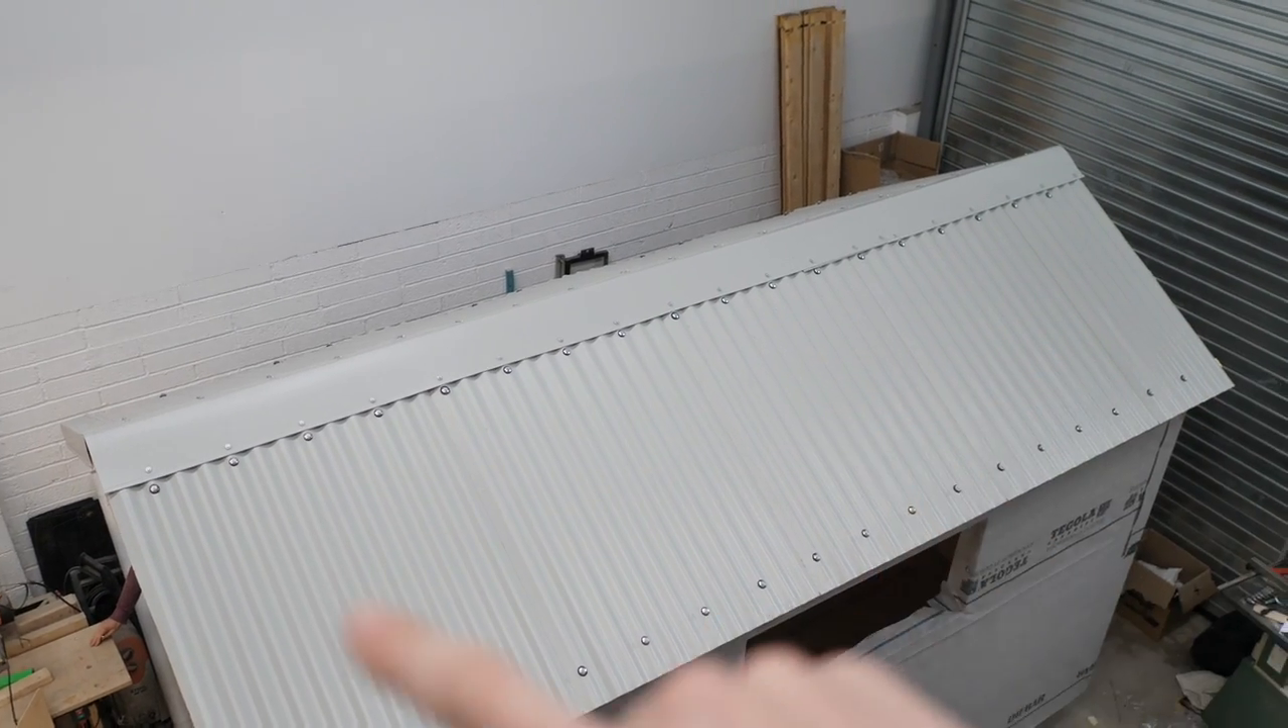As you can see the tin roof is now on.